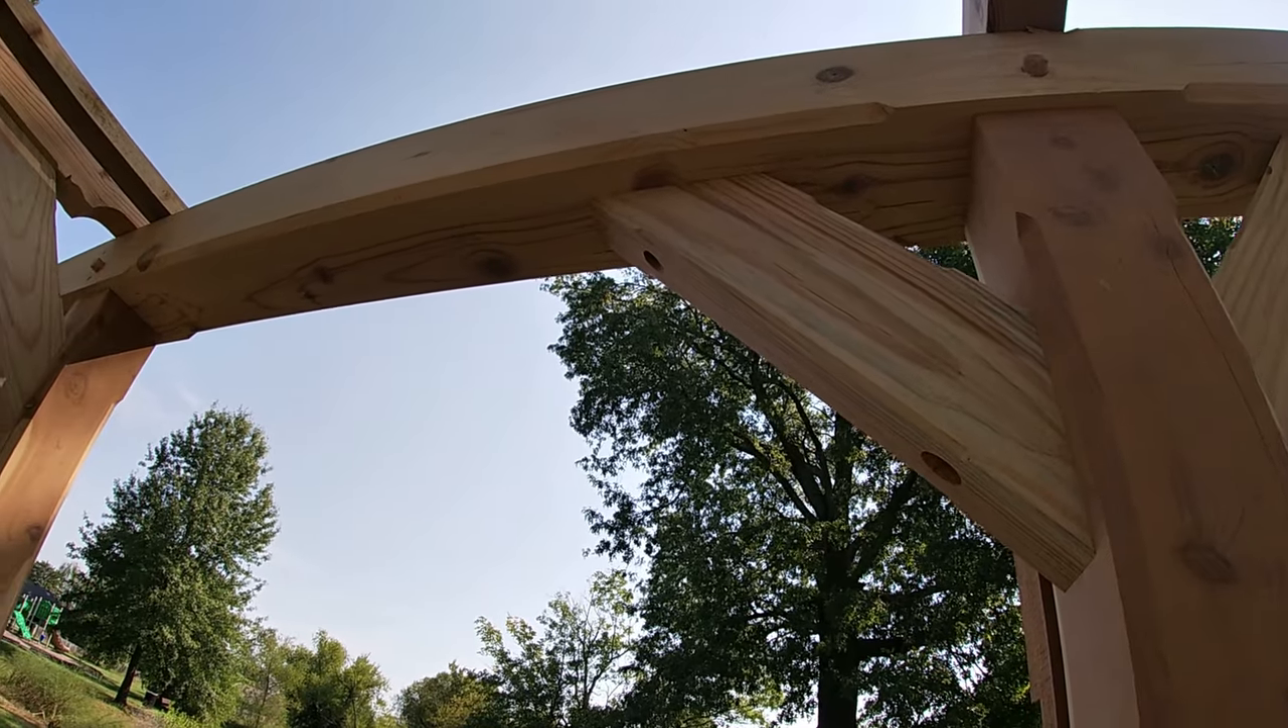I'm getting pretty good fits on these braces which I'm pleased with.